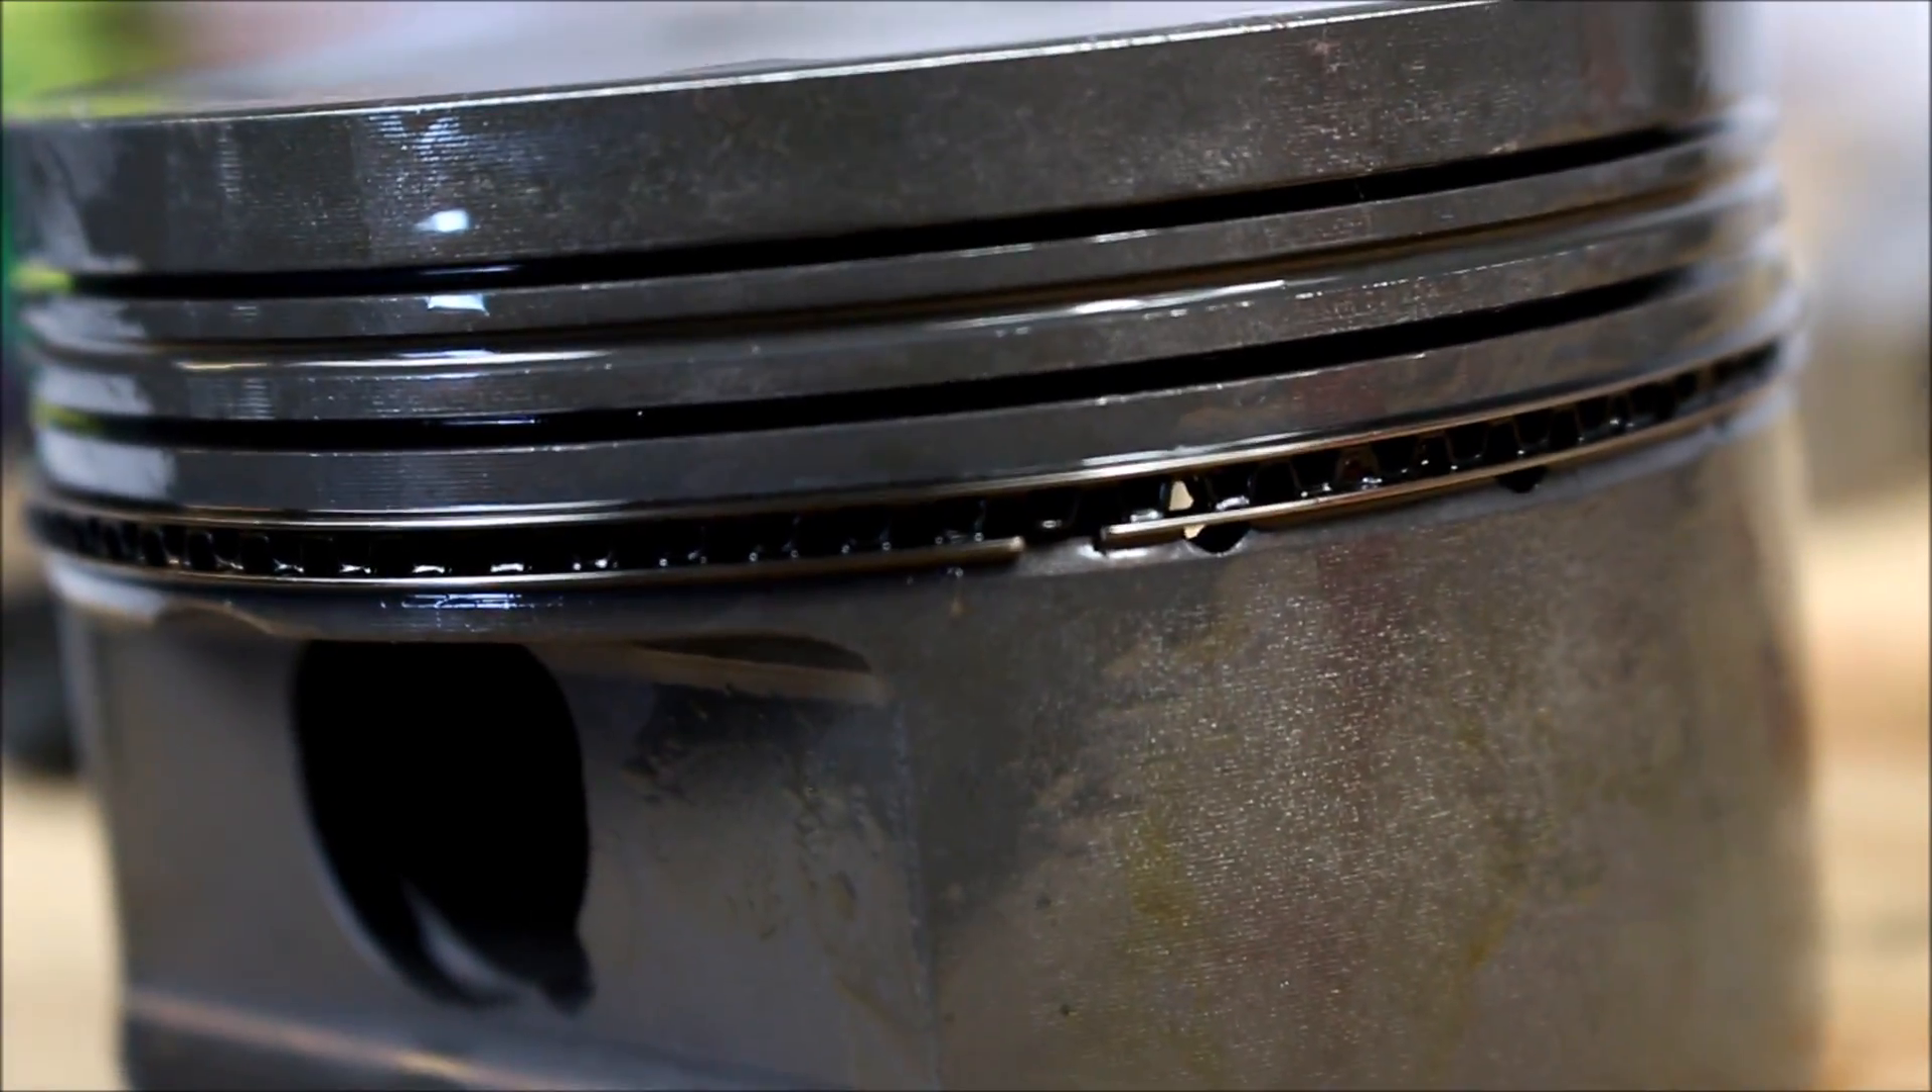Now the oil control ring is complete. You can see you have a rail on the top and the bottom and then the the waffle in the middle.